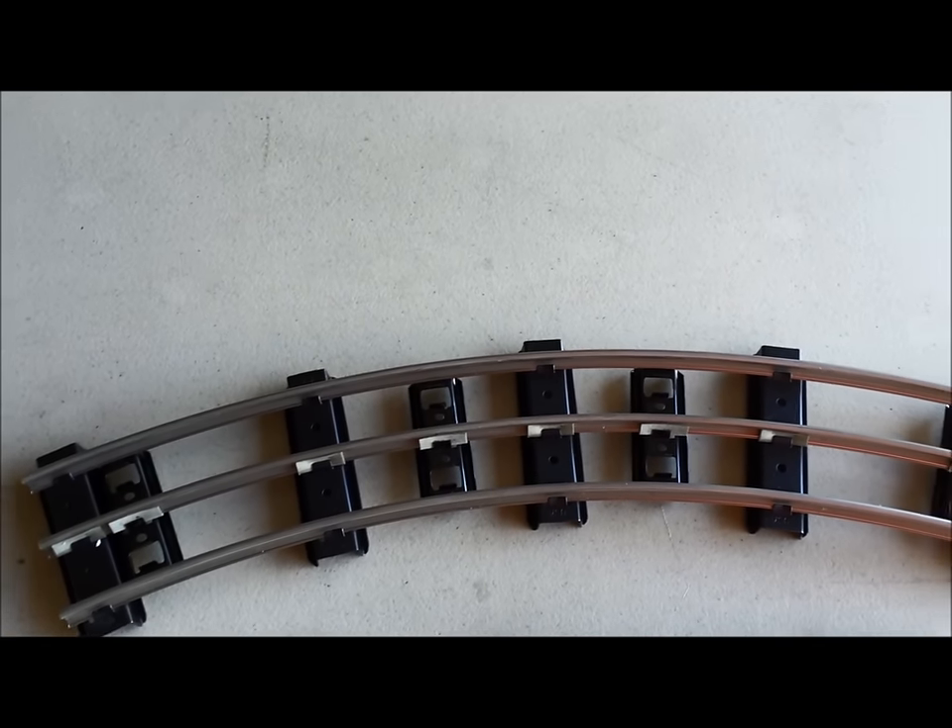There it is assembled. The ties and insulators are installed.